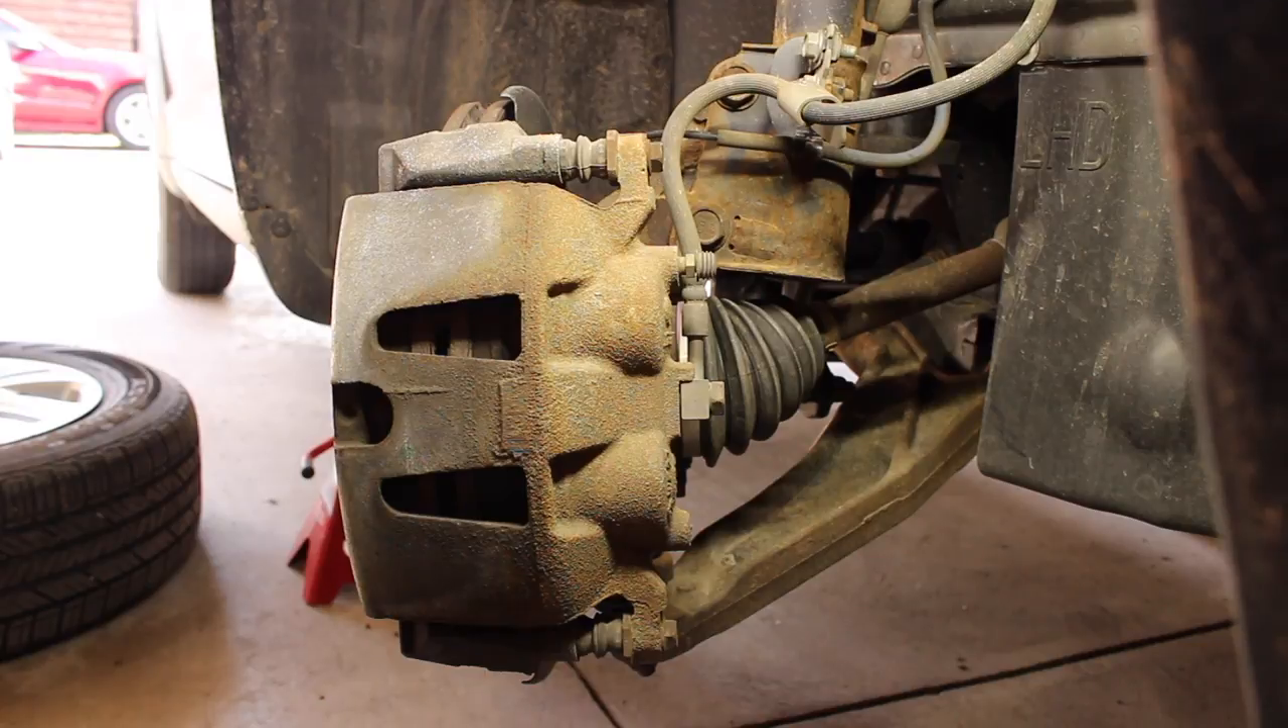Alright, so I've already got the vehicle up in the air and jacked up and have the wheel off.